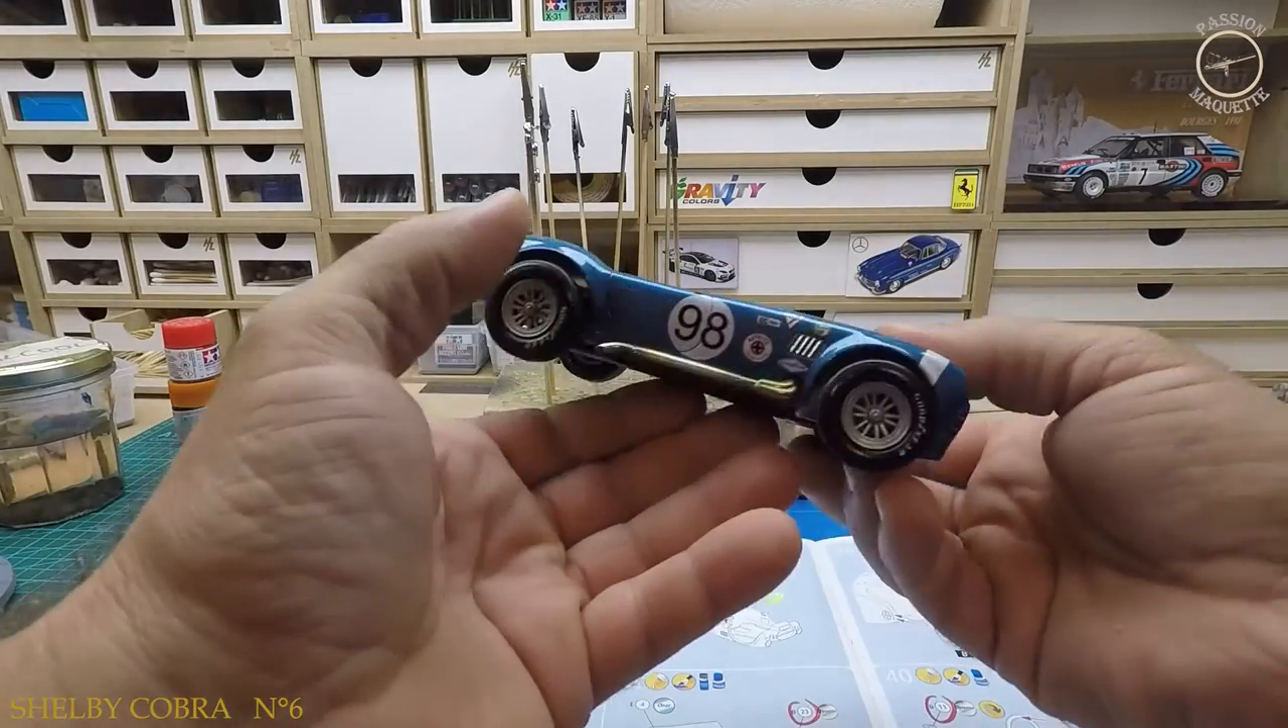Du coup j'ai collé les pots d'échappement donc voilà le résultat c'est pas mal.